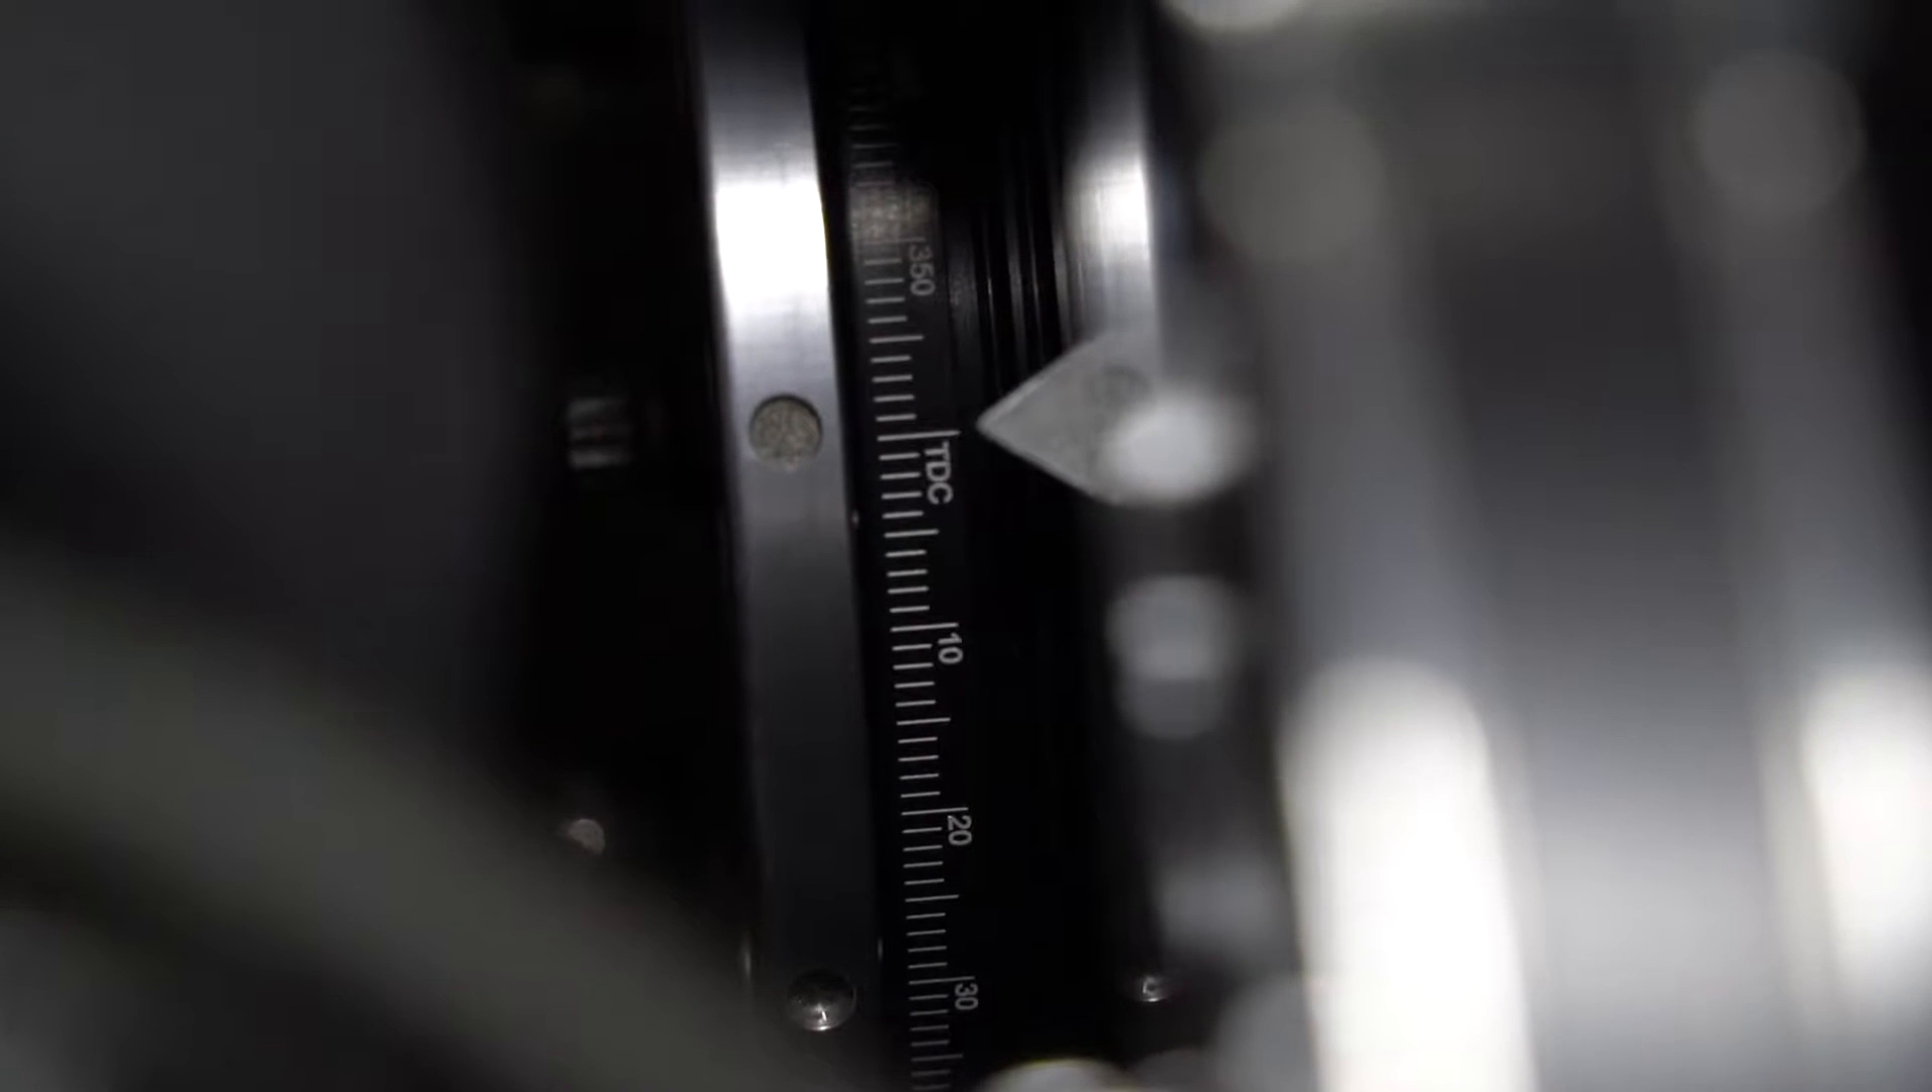See how the silver pointer is actually pointing at TDC.